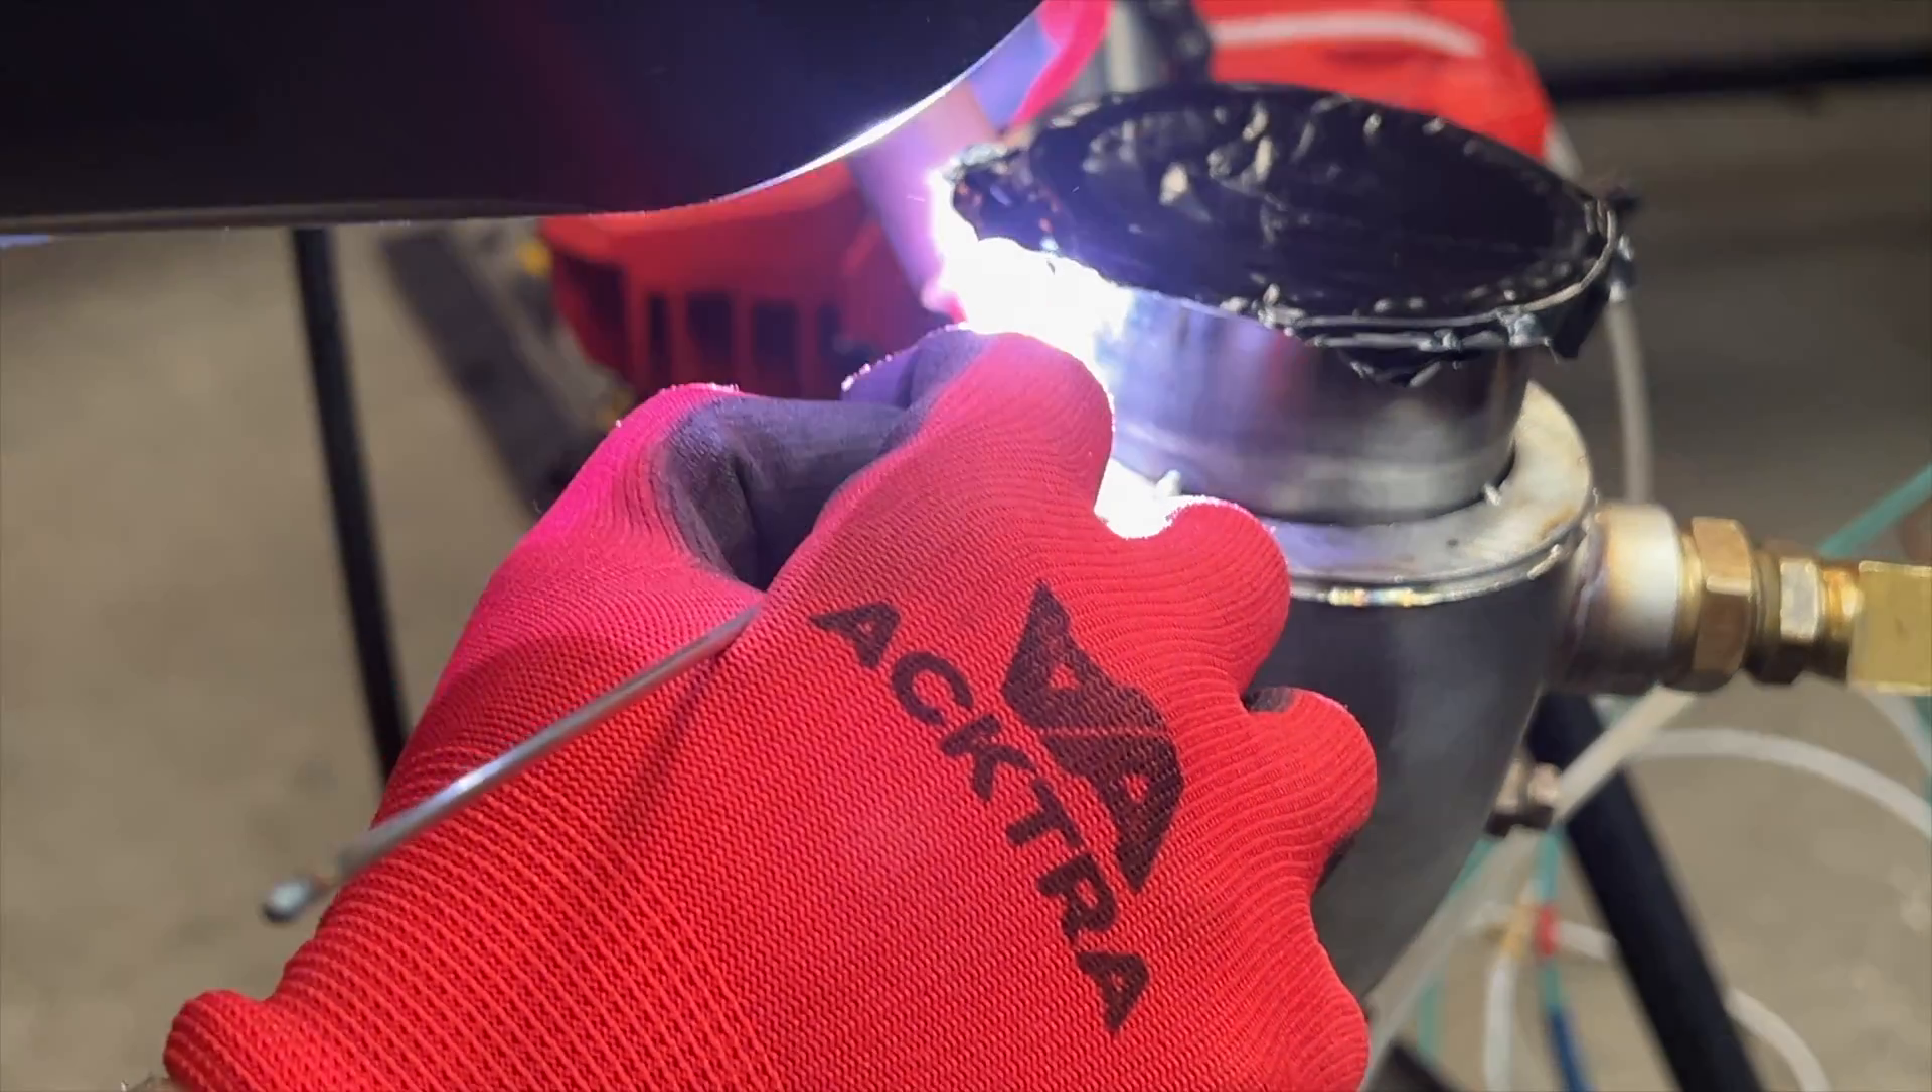So cory's got foil tape stuck on the end of that tube to keep the purge in.